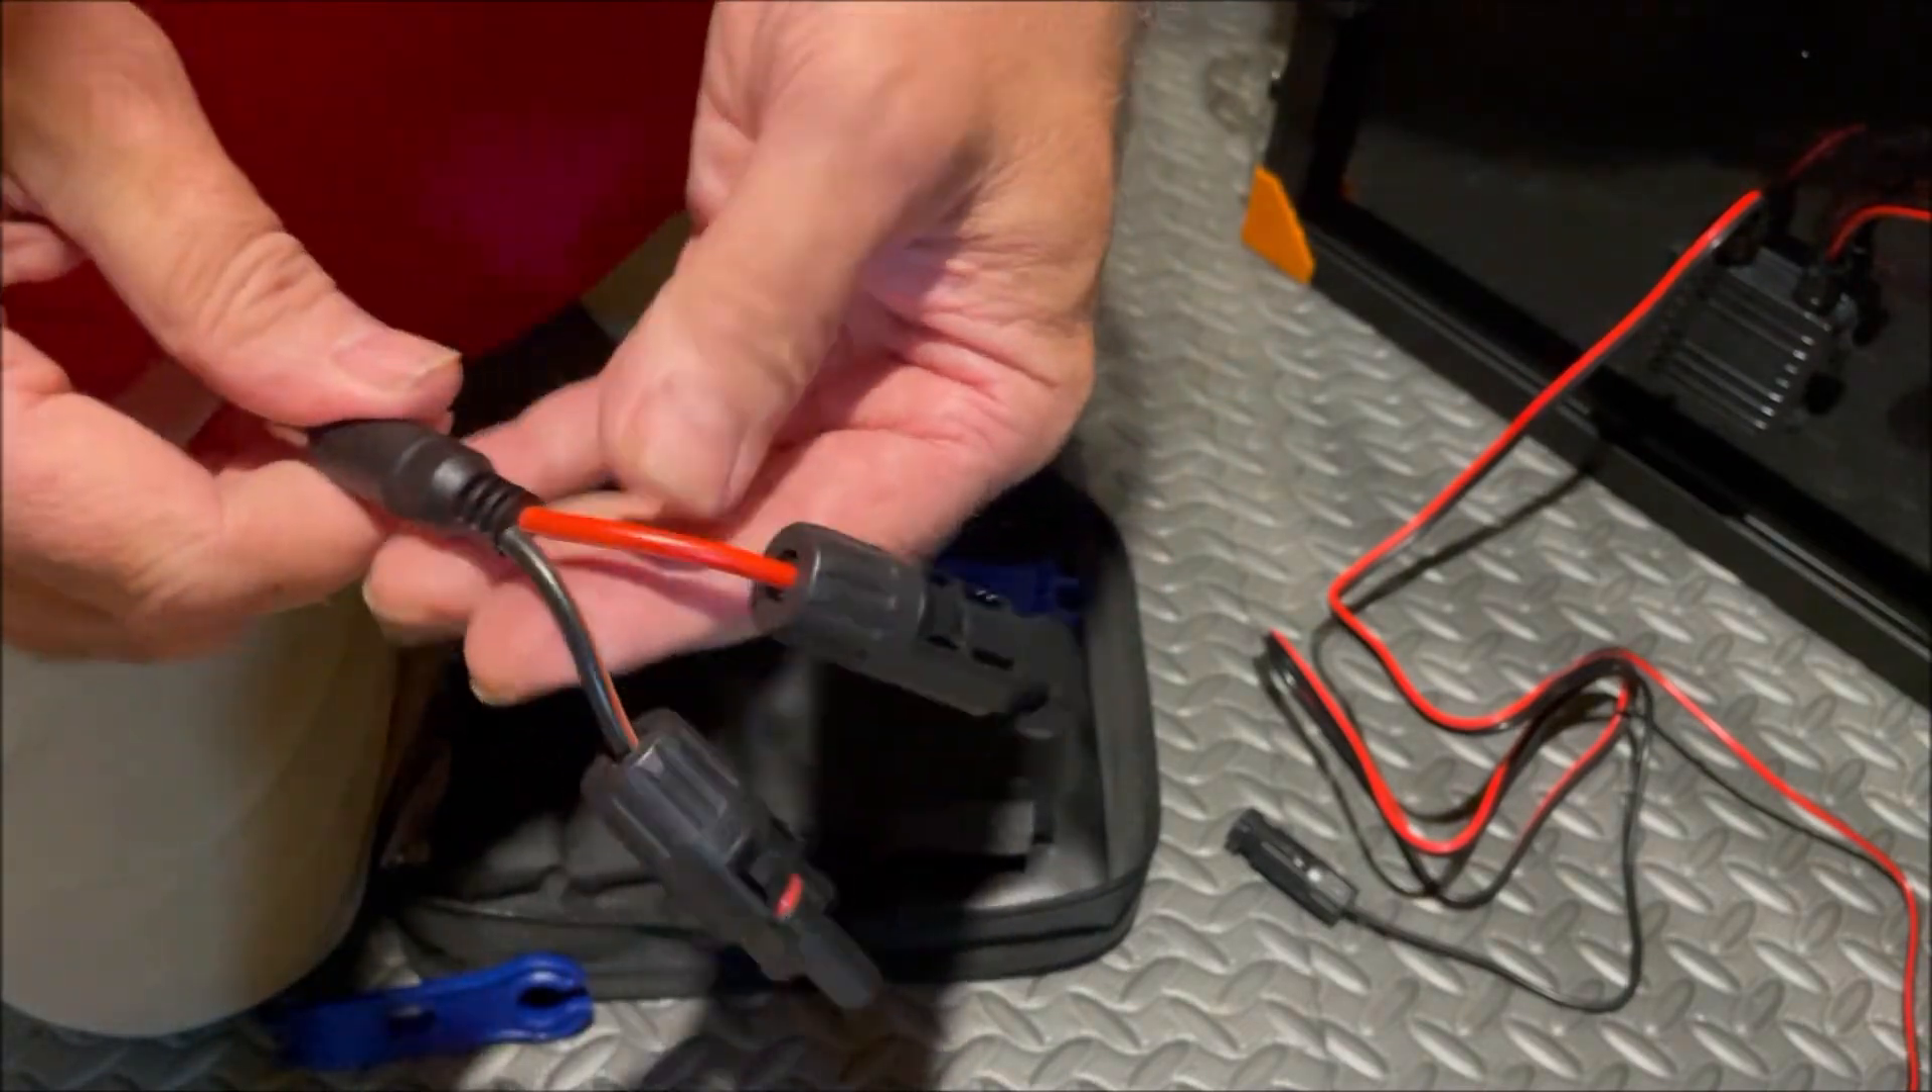We're done now we've converted our 8 millimeter adapter to mc4.